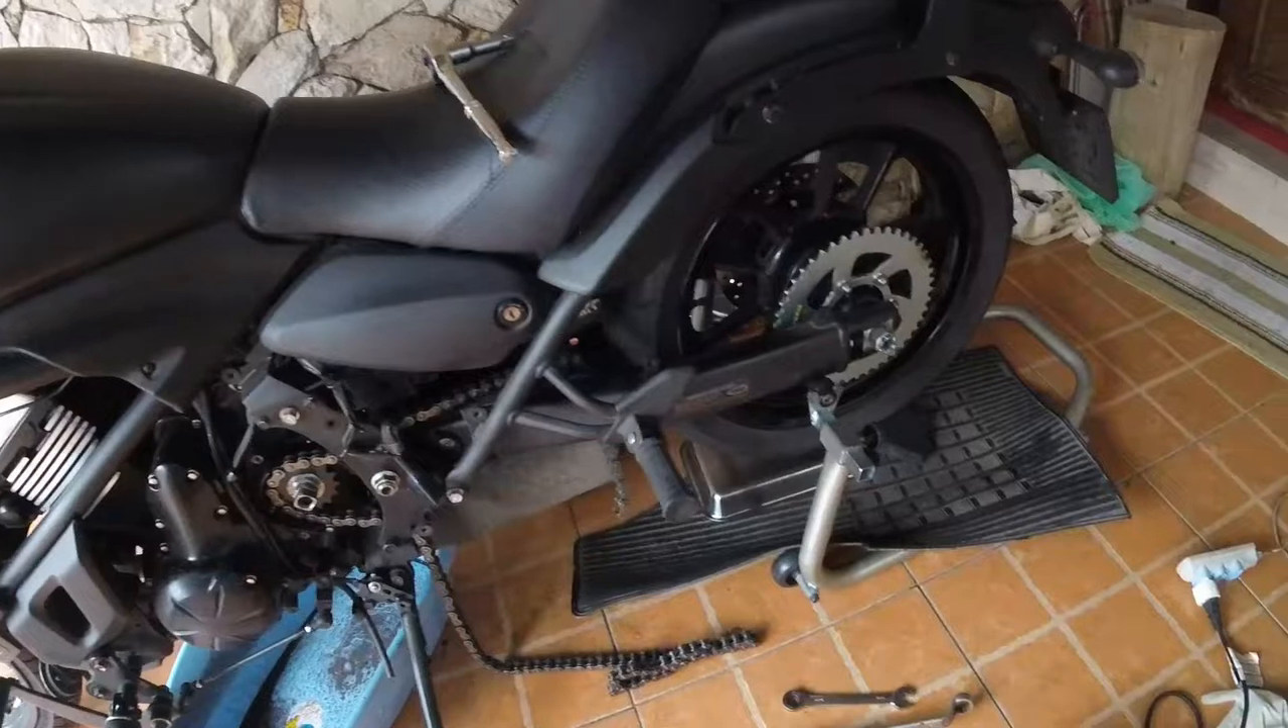Pessoal, já coloquei então aqui a roda no lugar.